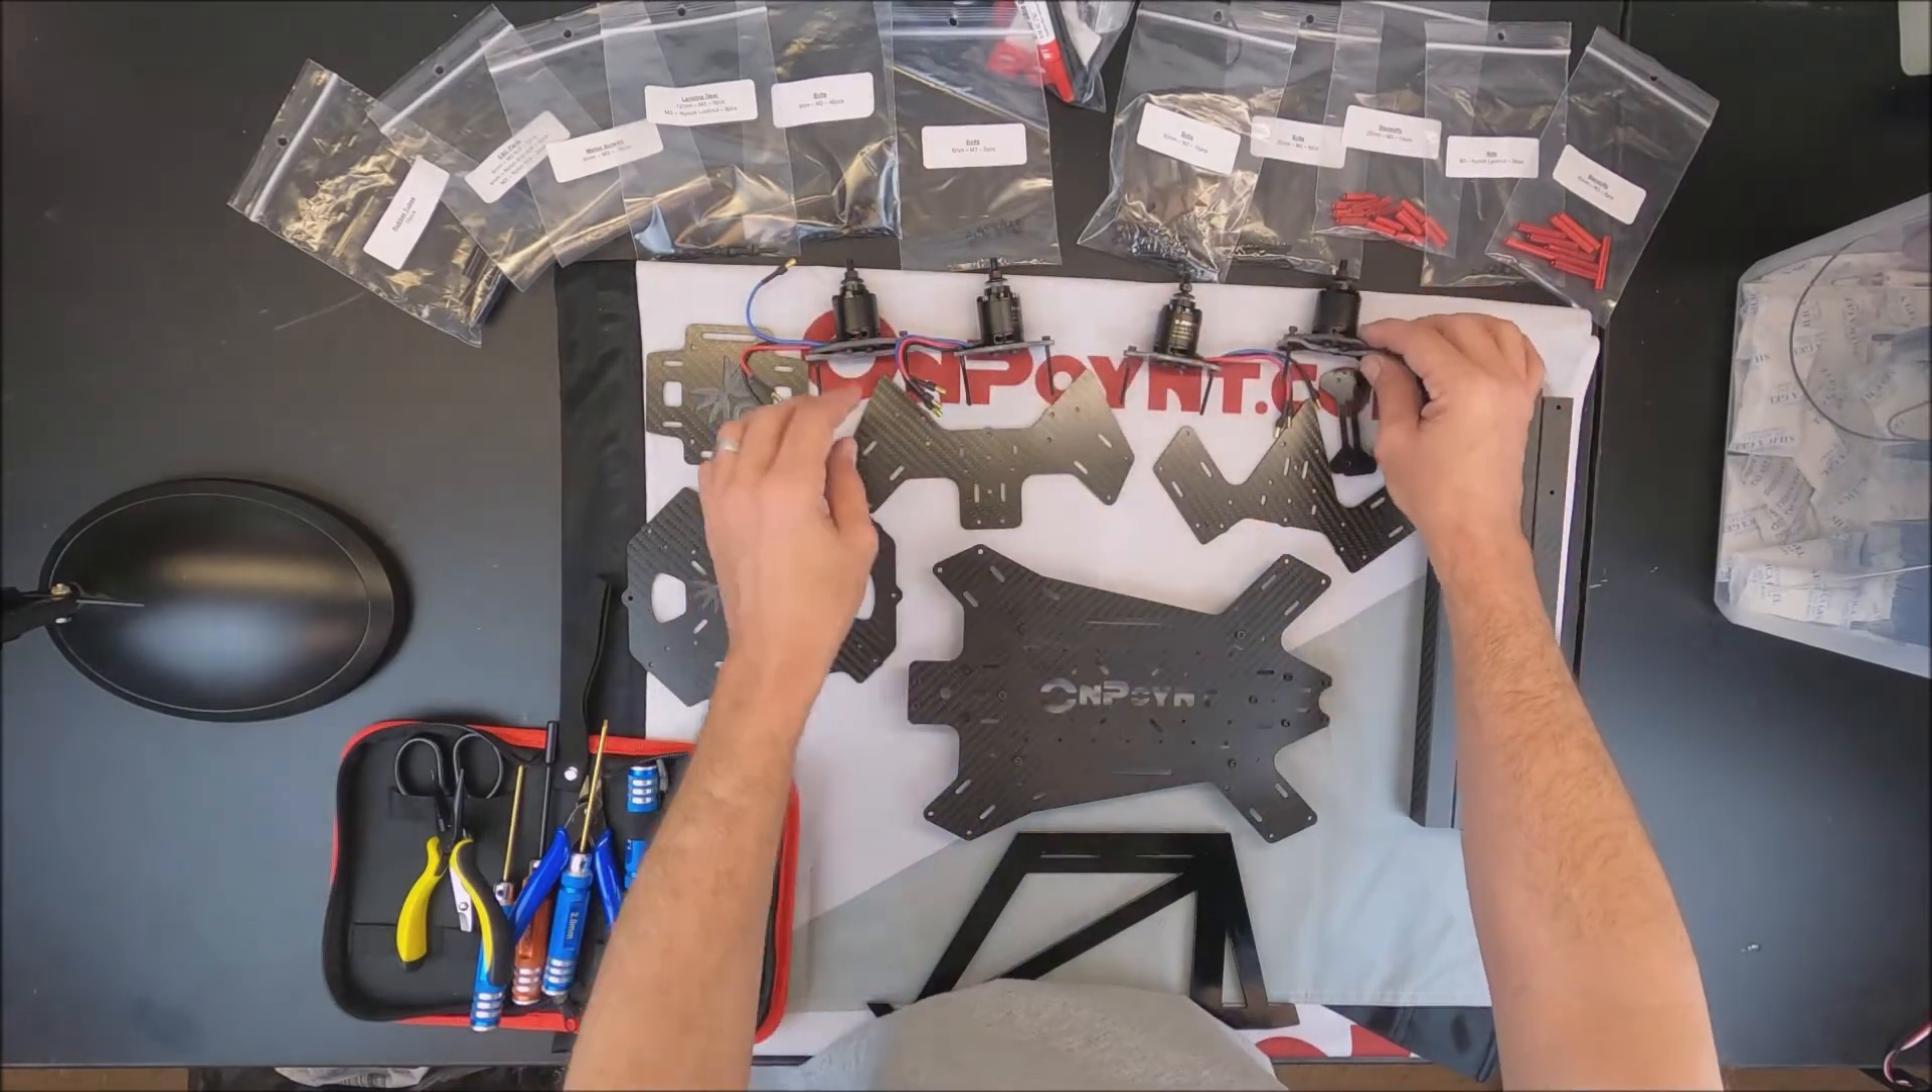So I've already gone through and added the motors to the motor plates.